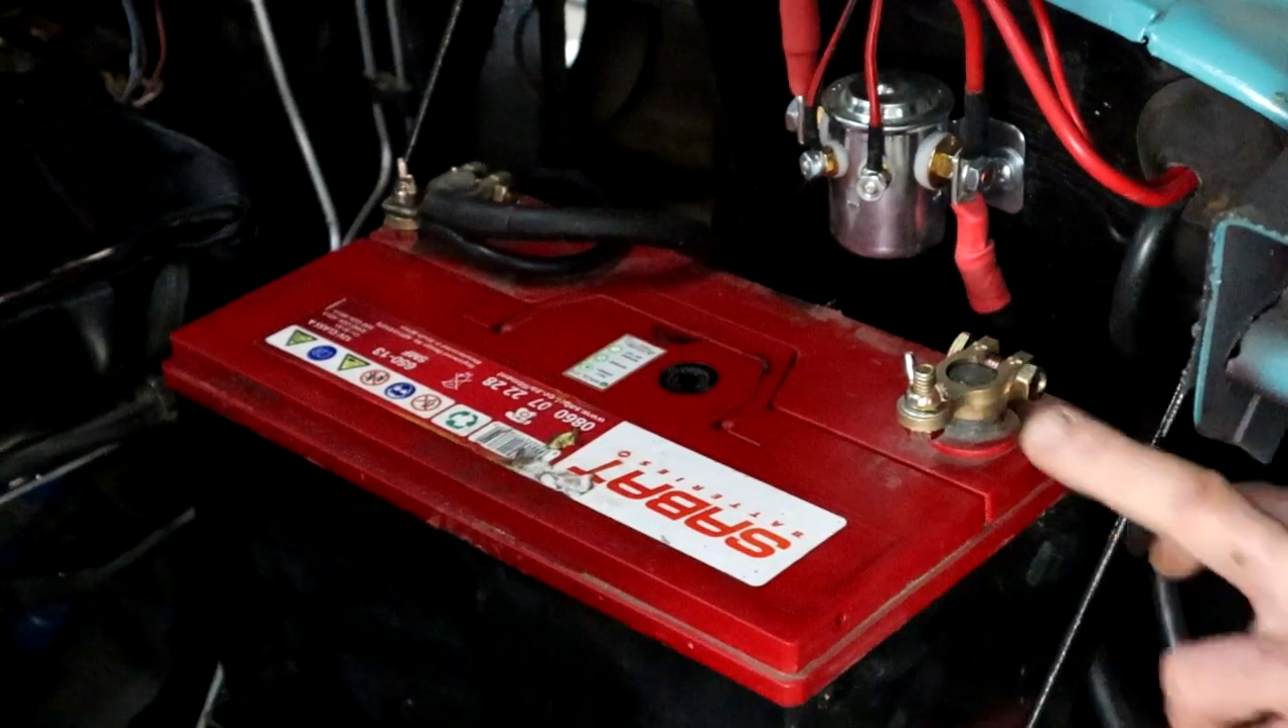But on the positive pole, nothing is connected yet.